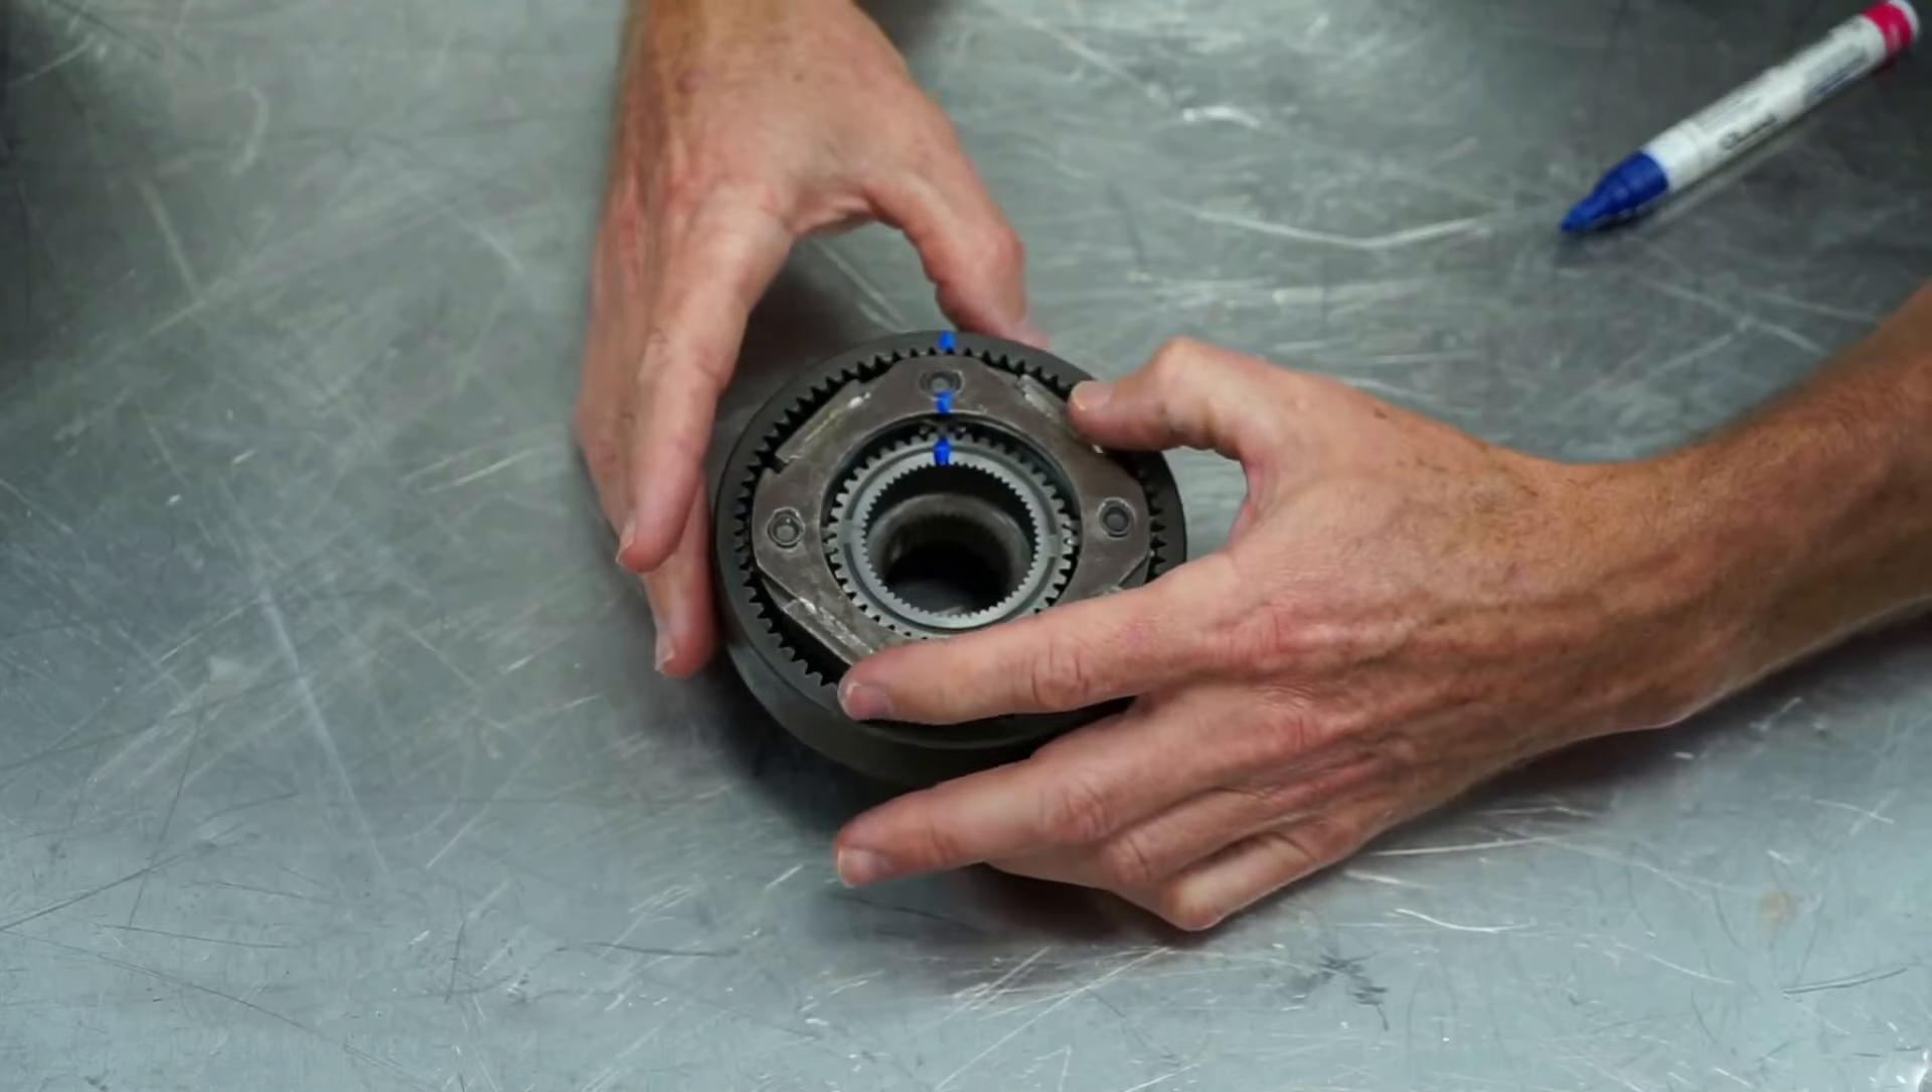We've got, these marks are all lined up.